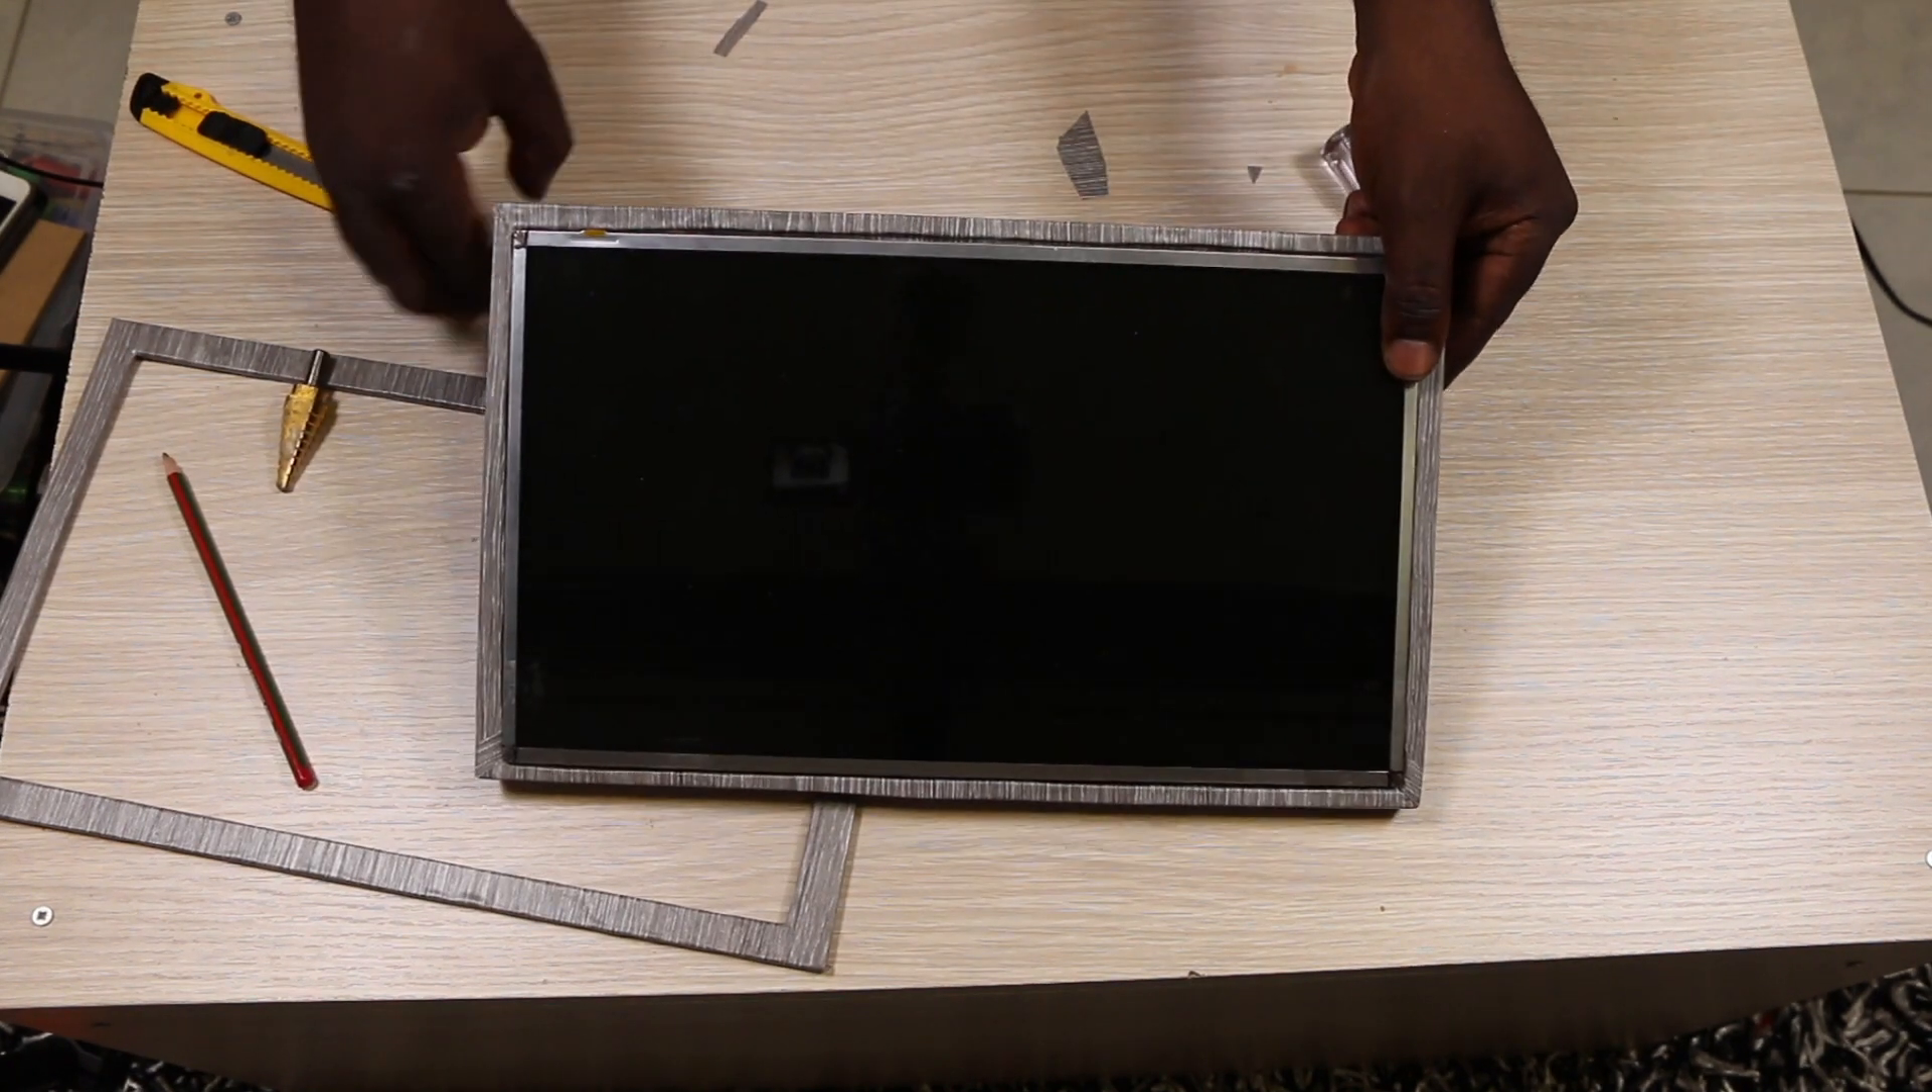This is the time now to go and see if our screen actually fit into our monitor and that is it that is how it fit and it fit great.